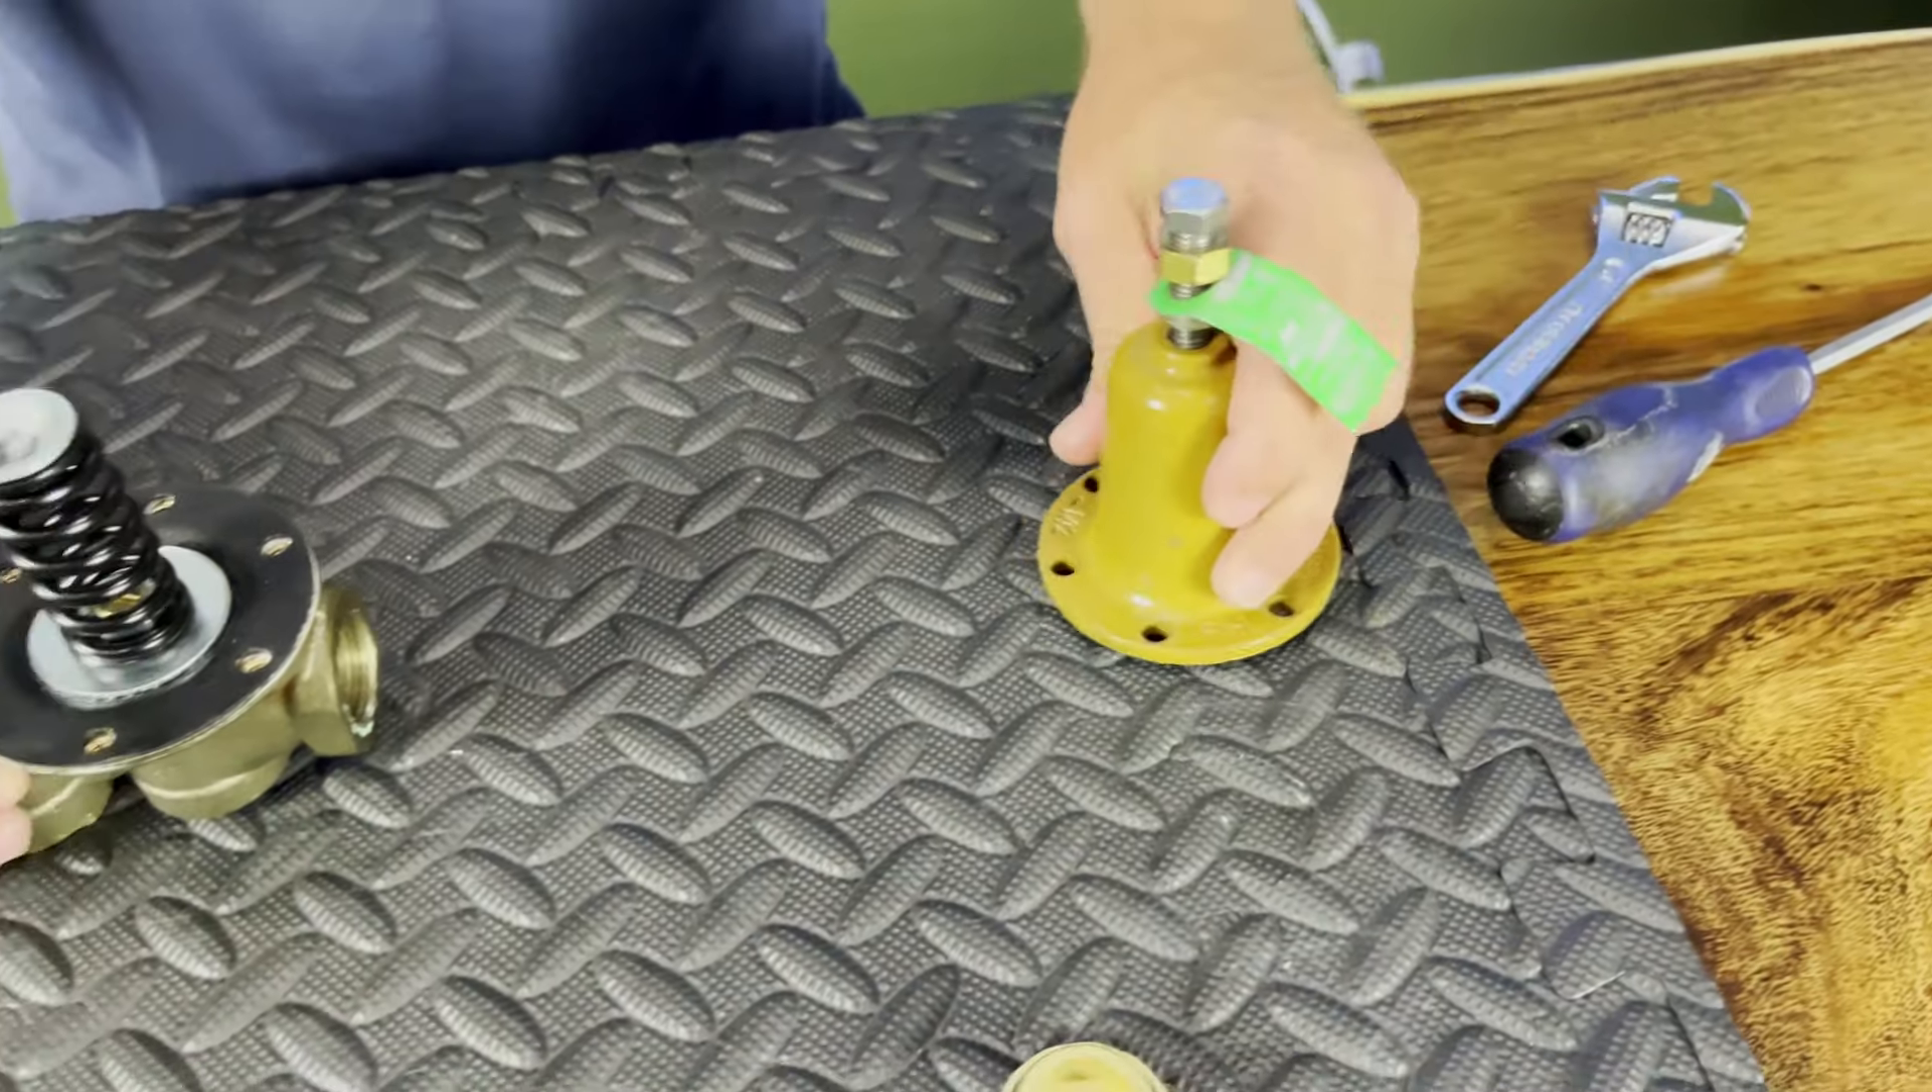So now we removed all of our screws and we're able to take our dome section off.